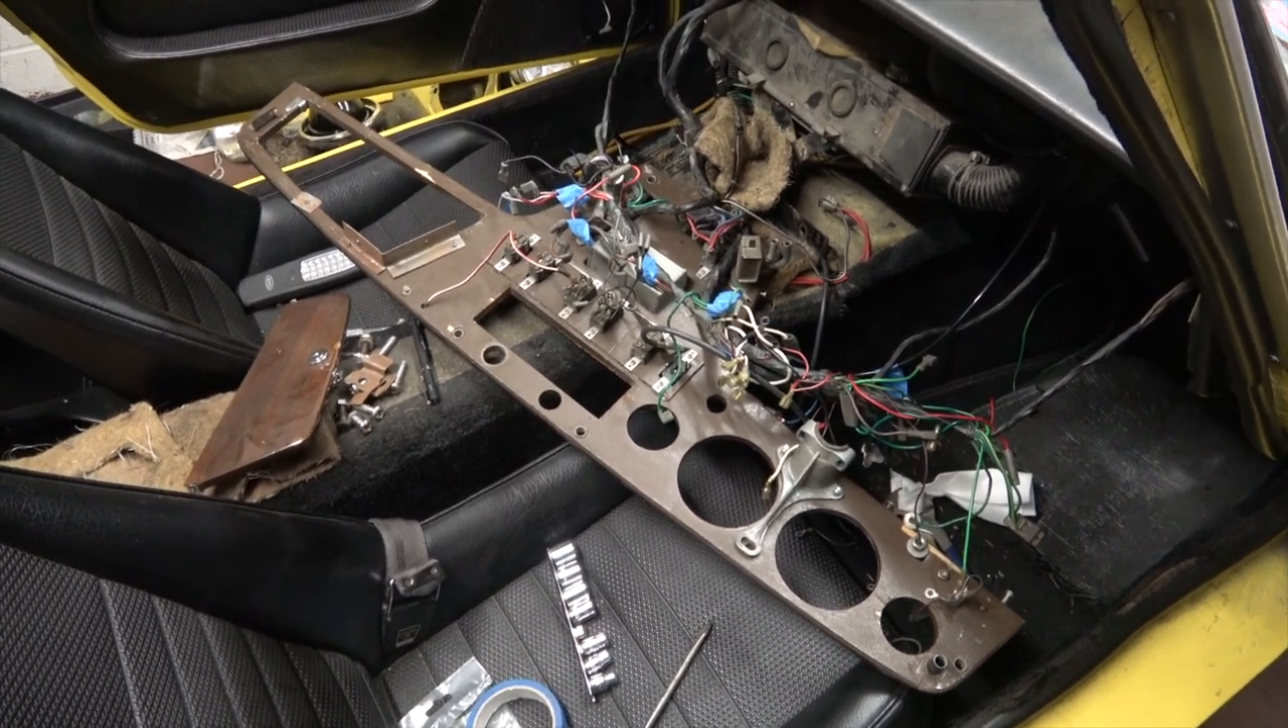As you can see now we've got most of the instruments out and the wiring disconnected and labelled.